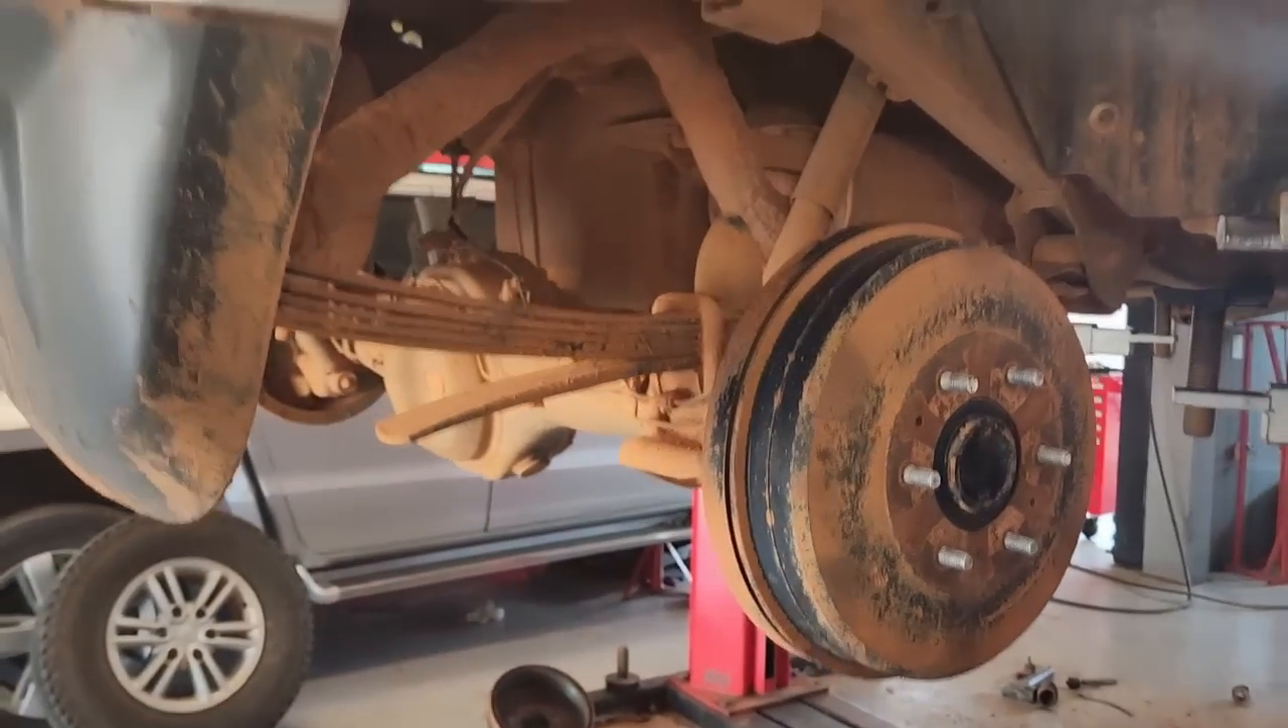Sabe que já está com a campana no lugar, a campana não precisou trocar, só a sapata.